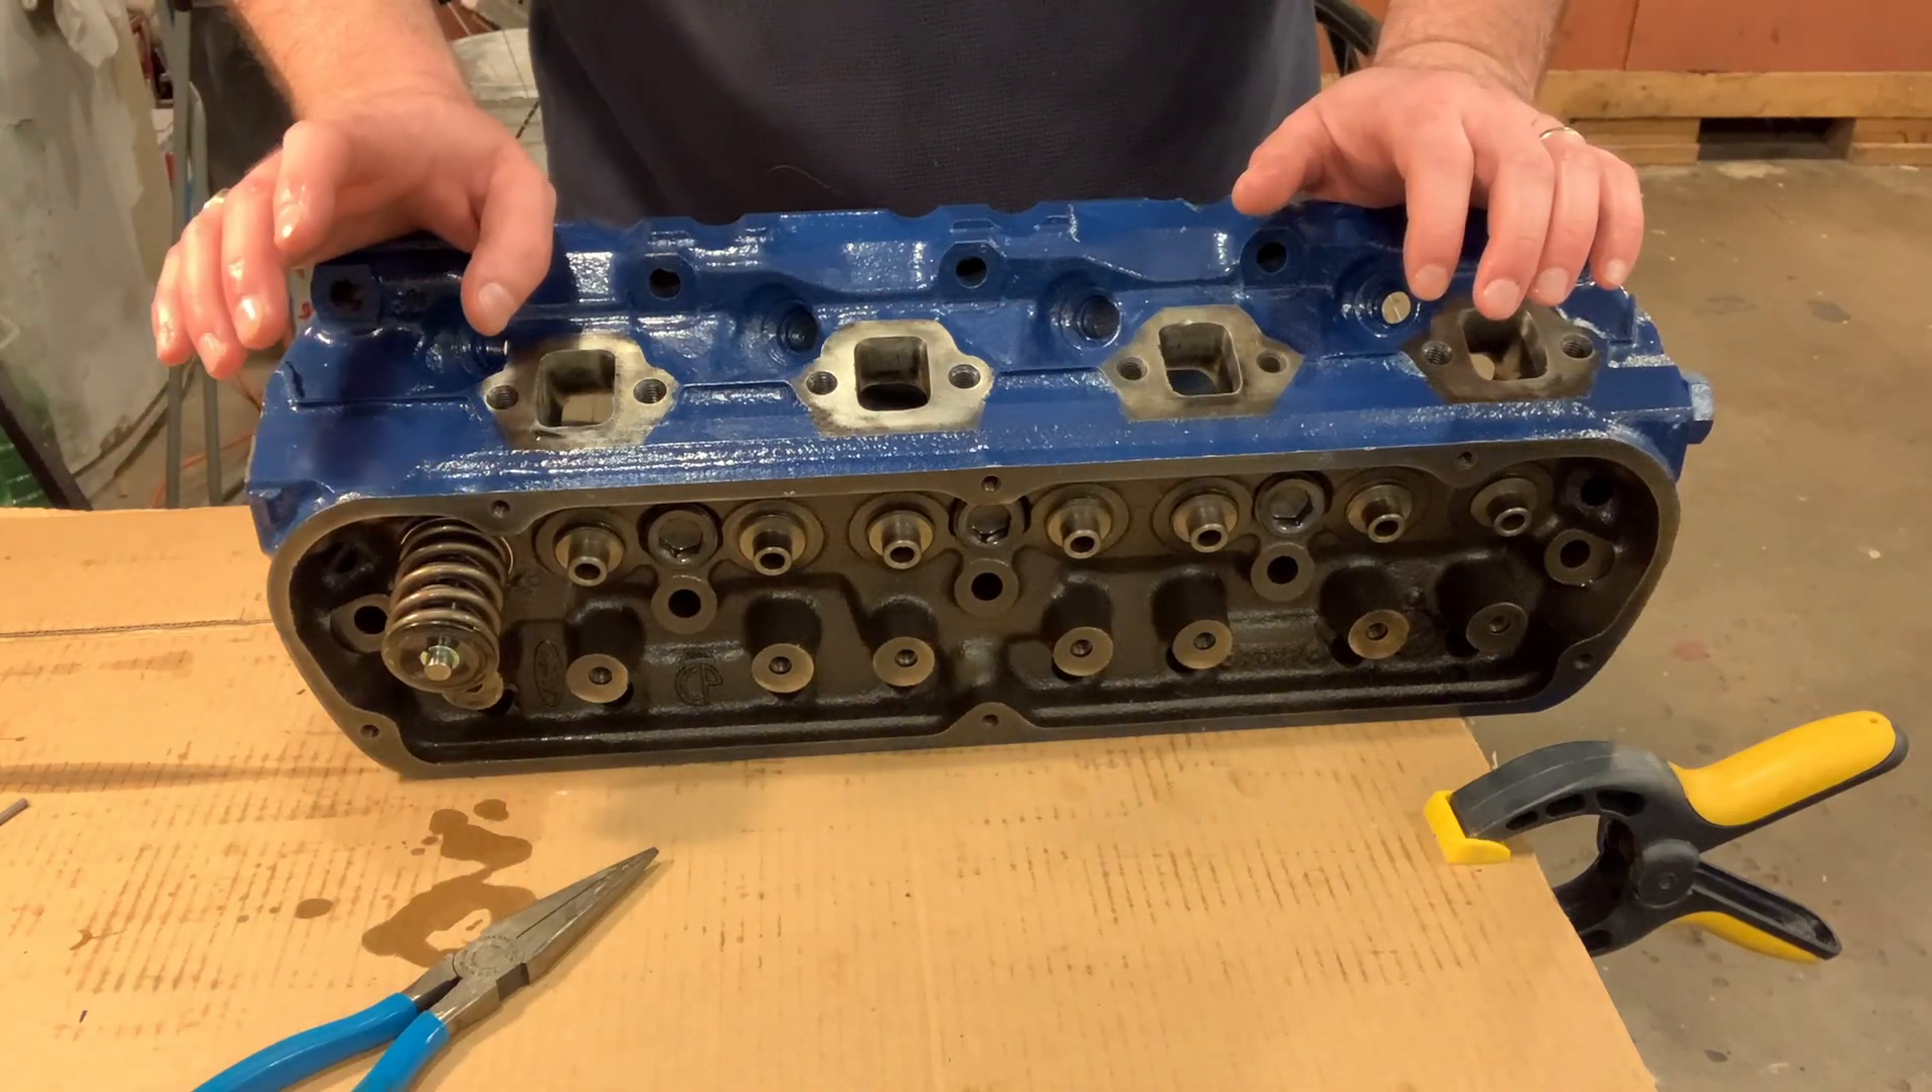Number one cylinders, valve spring, valve retainer, shims, everything is installed.